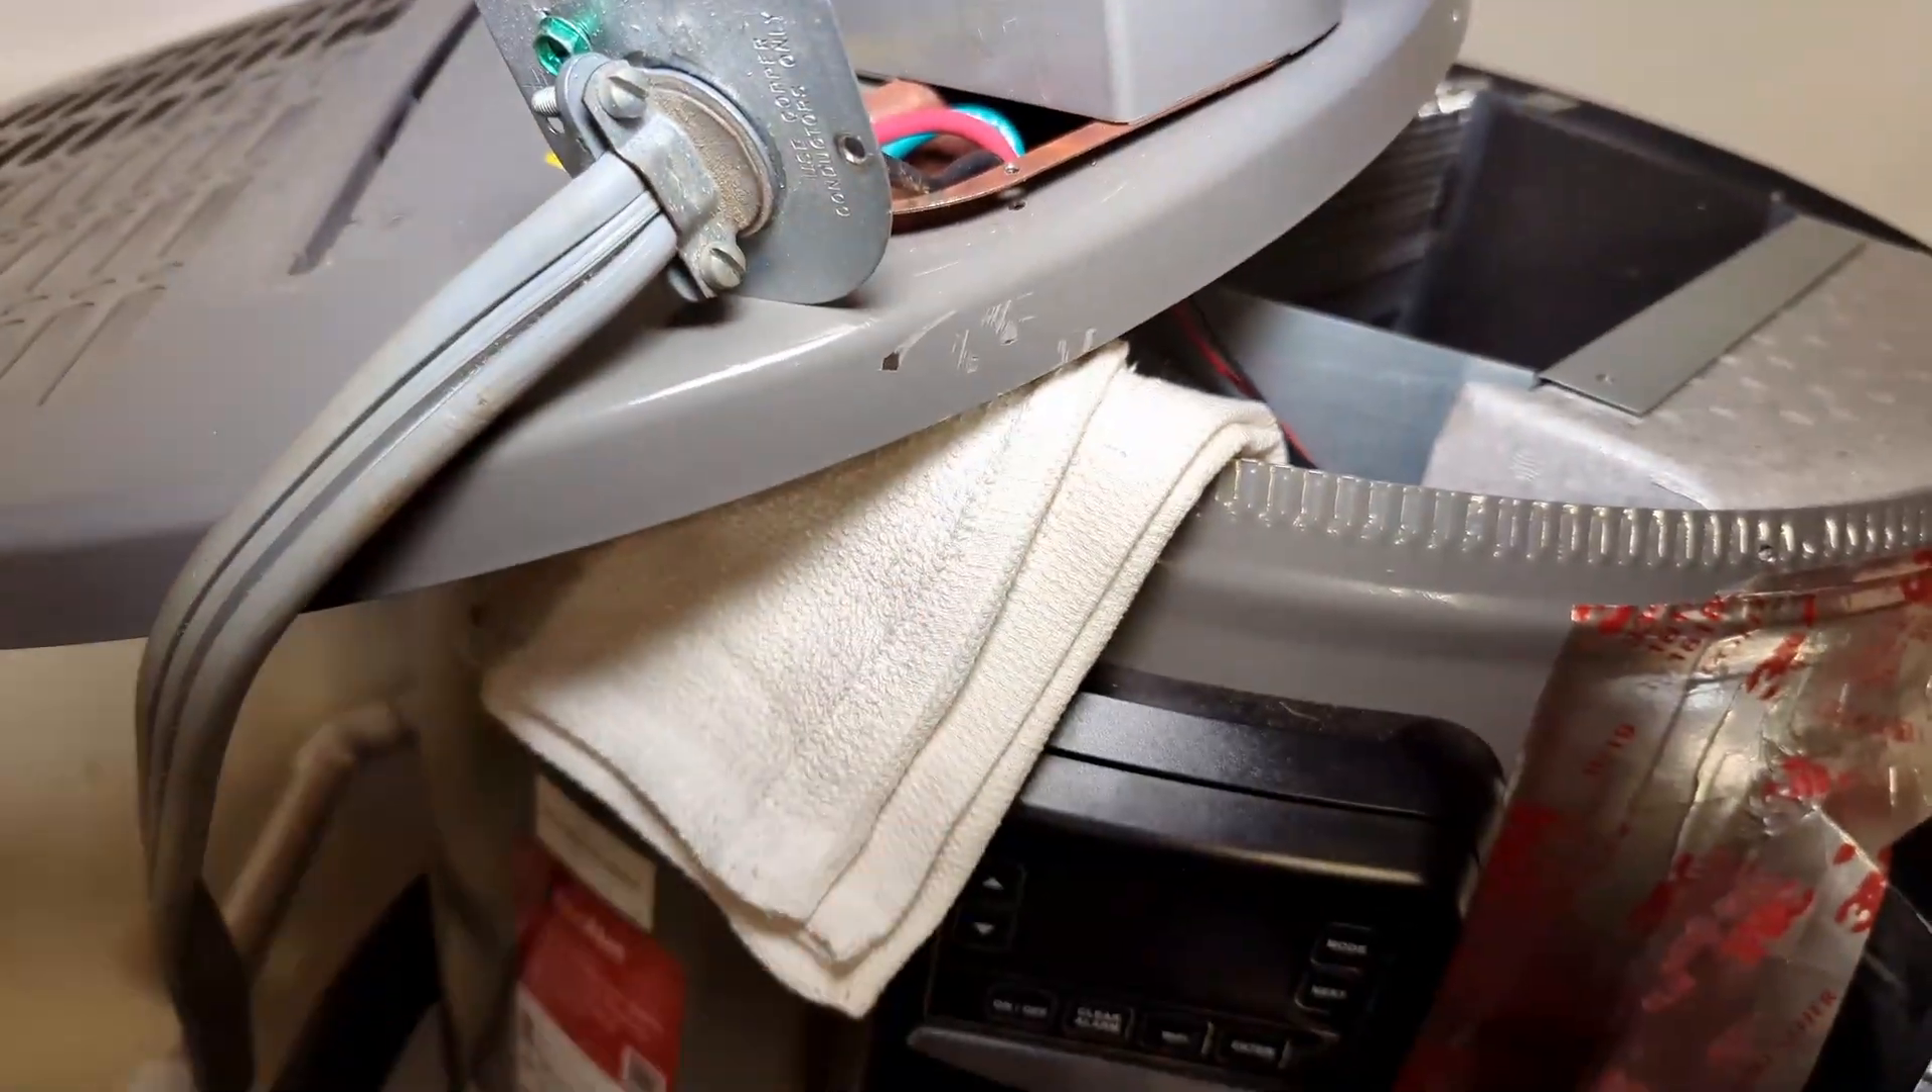I got the cover off to the side, and I got a rag over the edge just to protect the wiring.